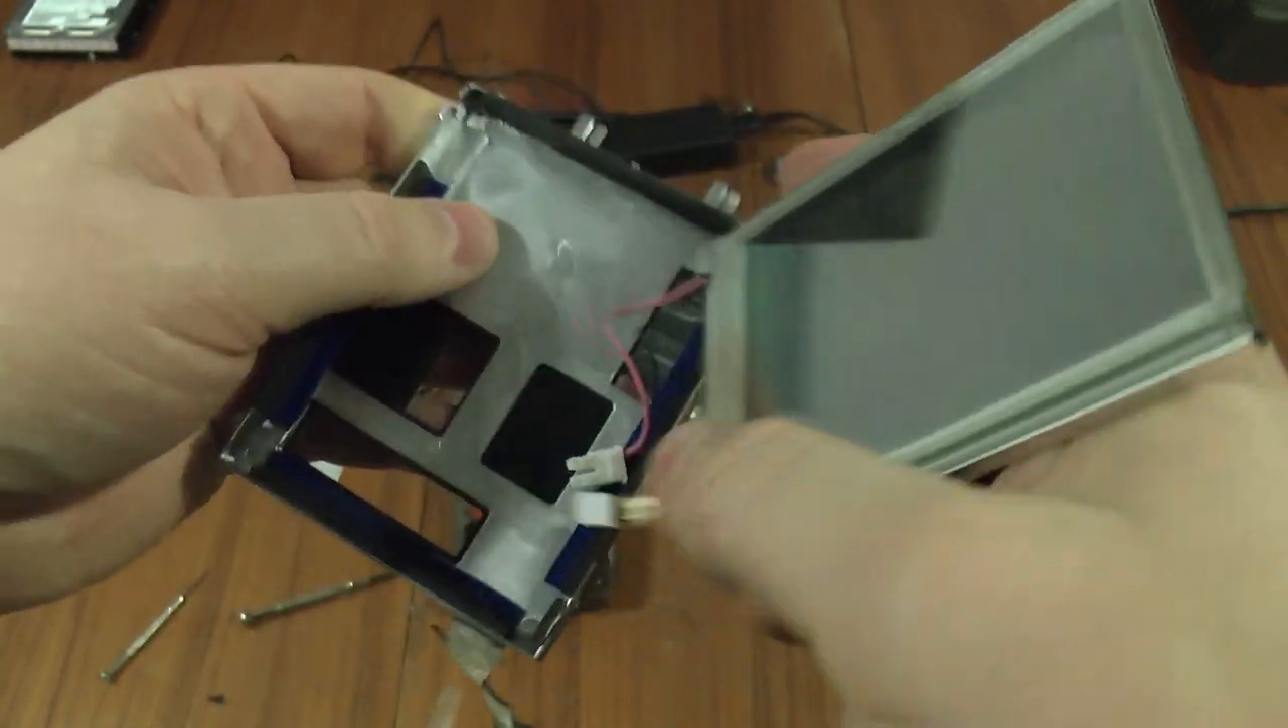There we go. That's the back off.